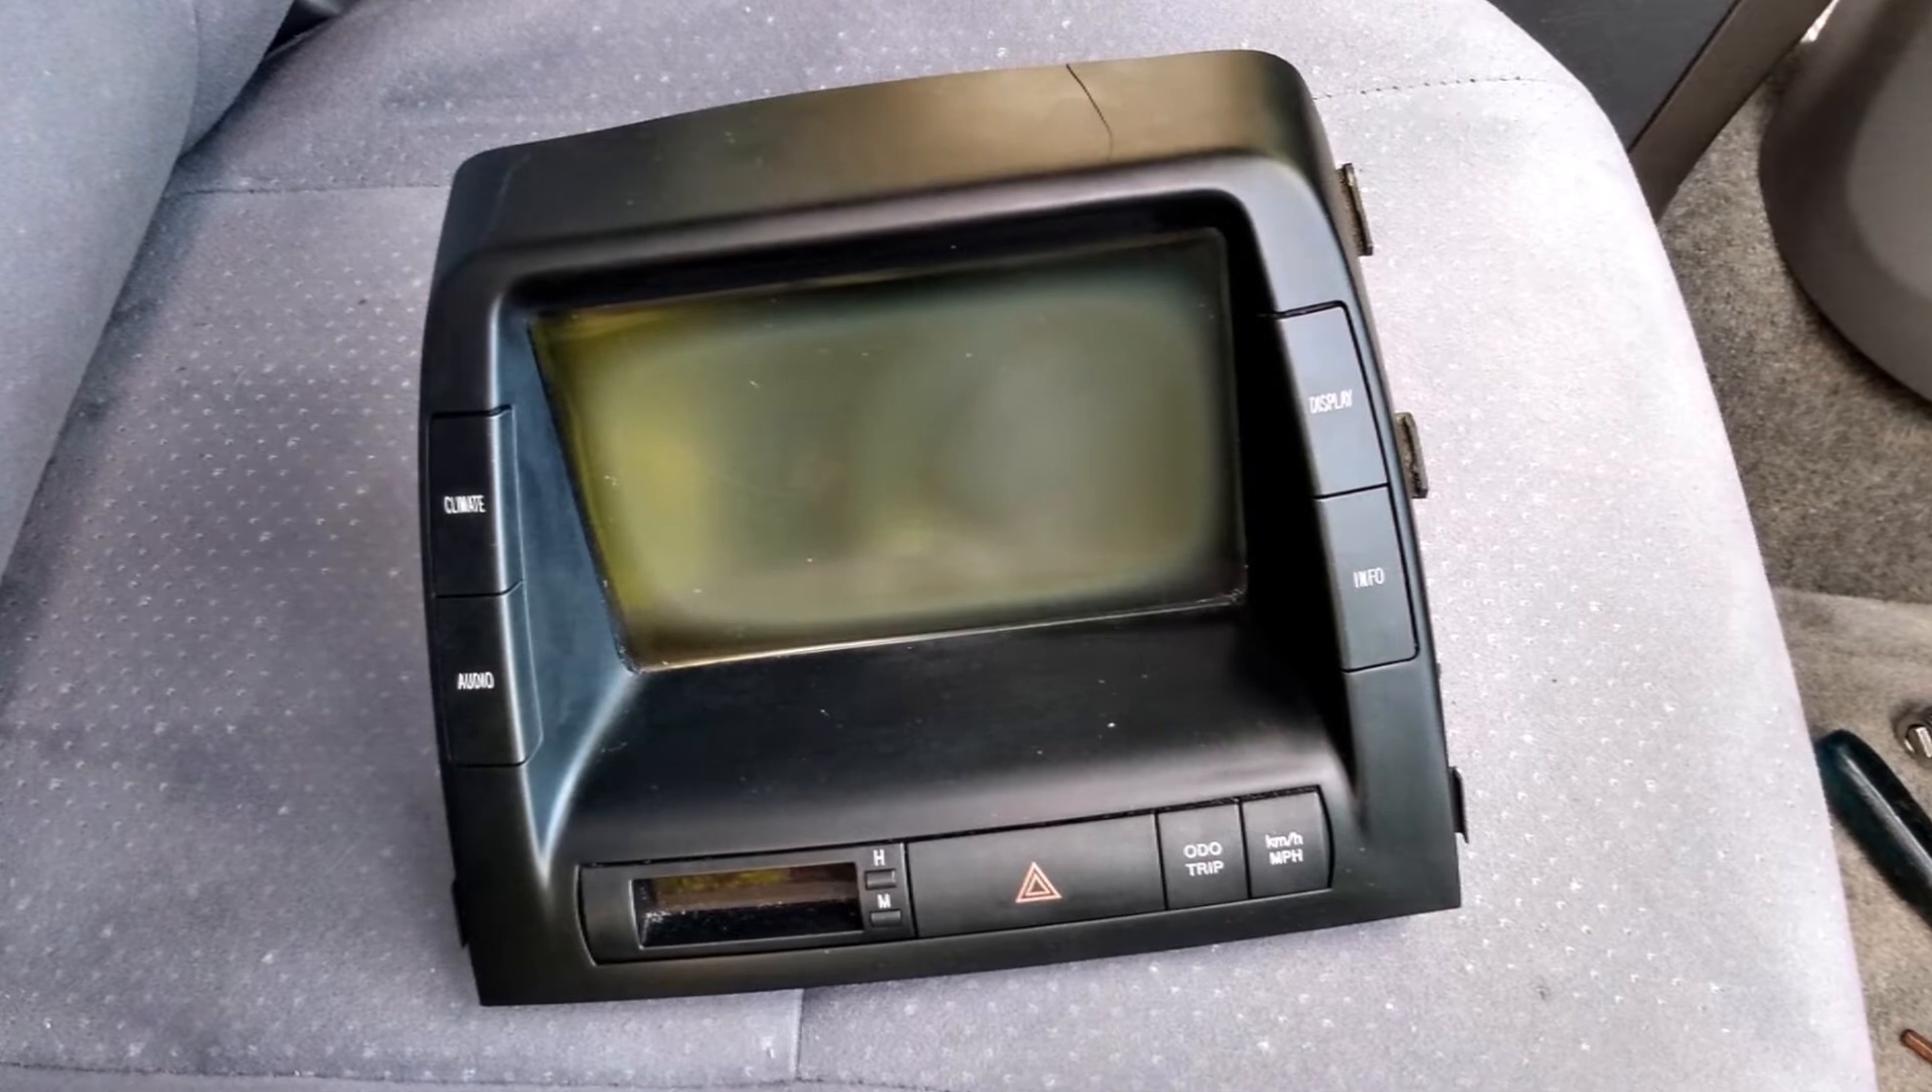I was able to remove the multi -function display from the dash.